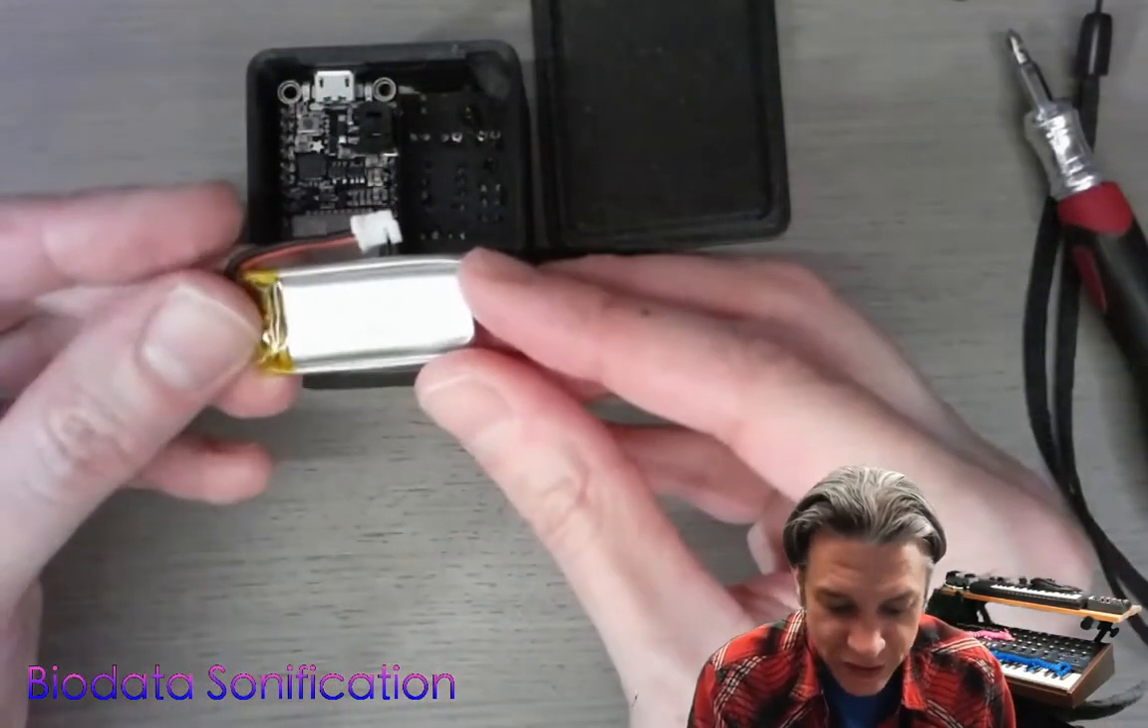The last thing we need to do is get our battery inserted.